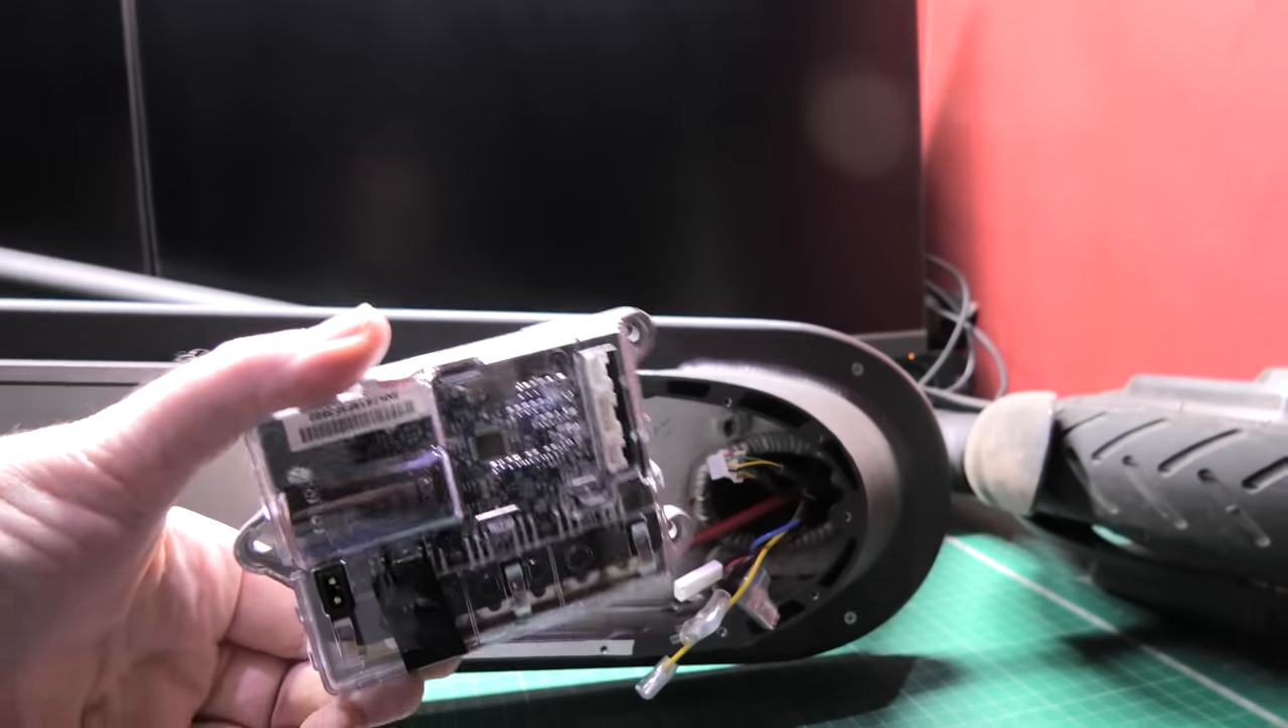I've just taken this speed controller out.